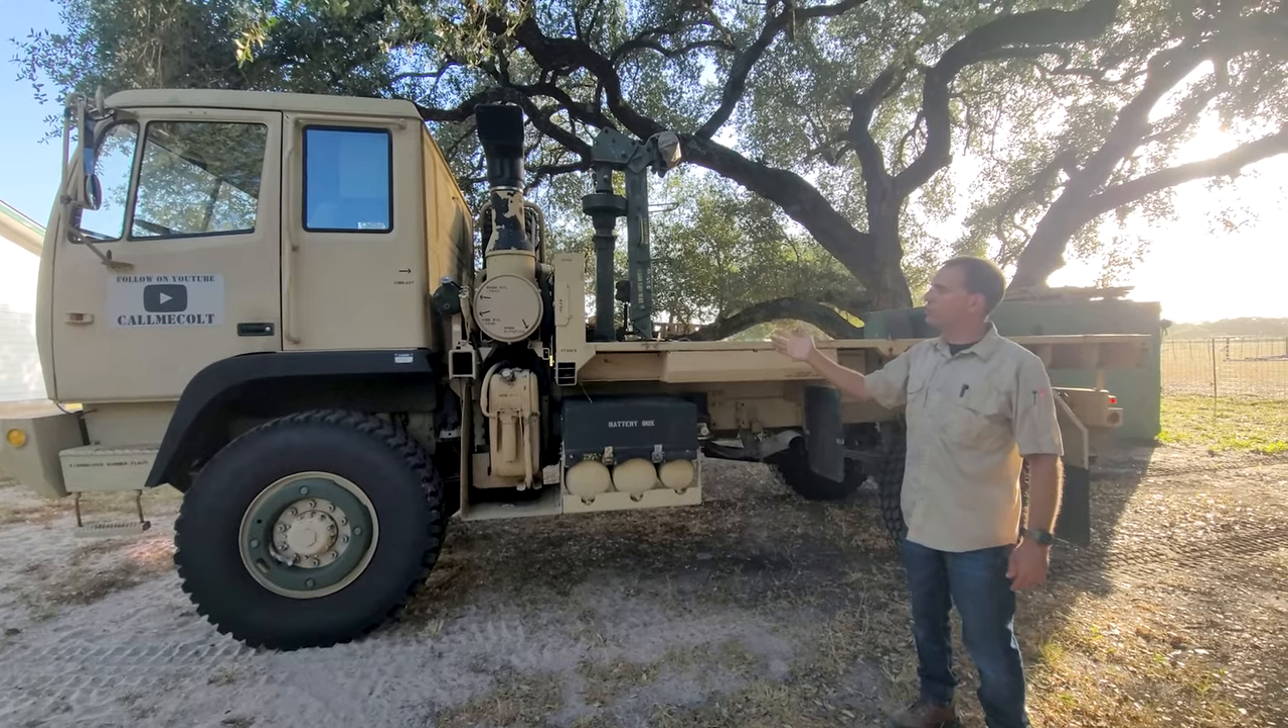As you can see, I already have everything stripped down to a complete flat bed, except for the light material handling crane.